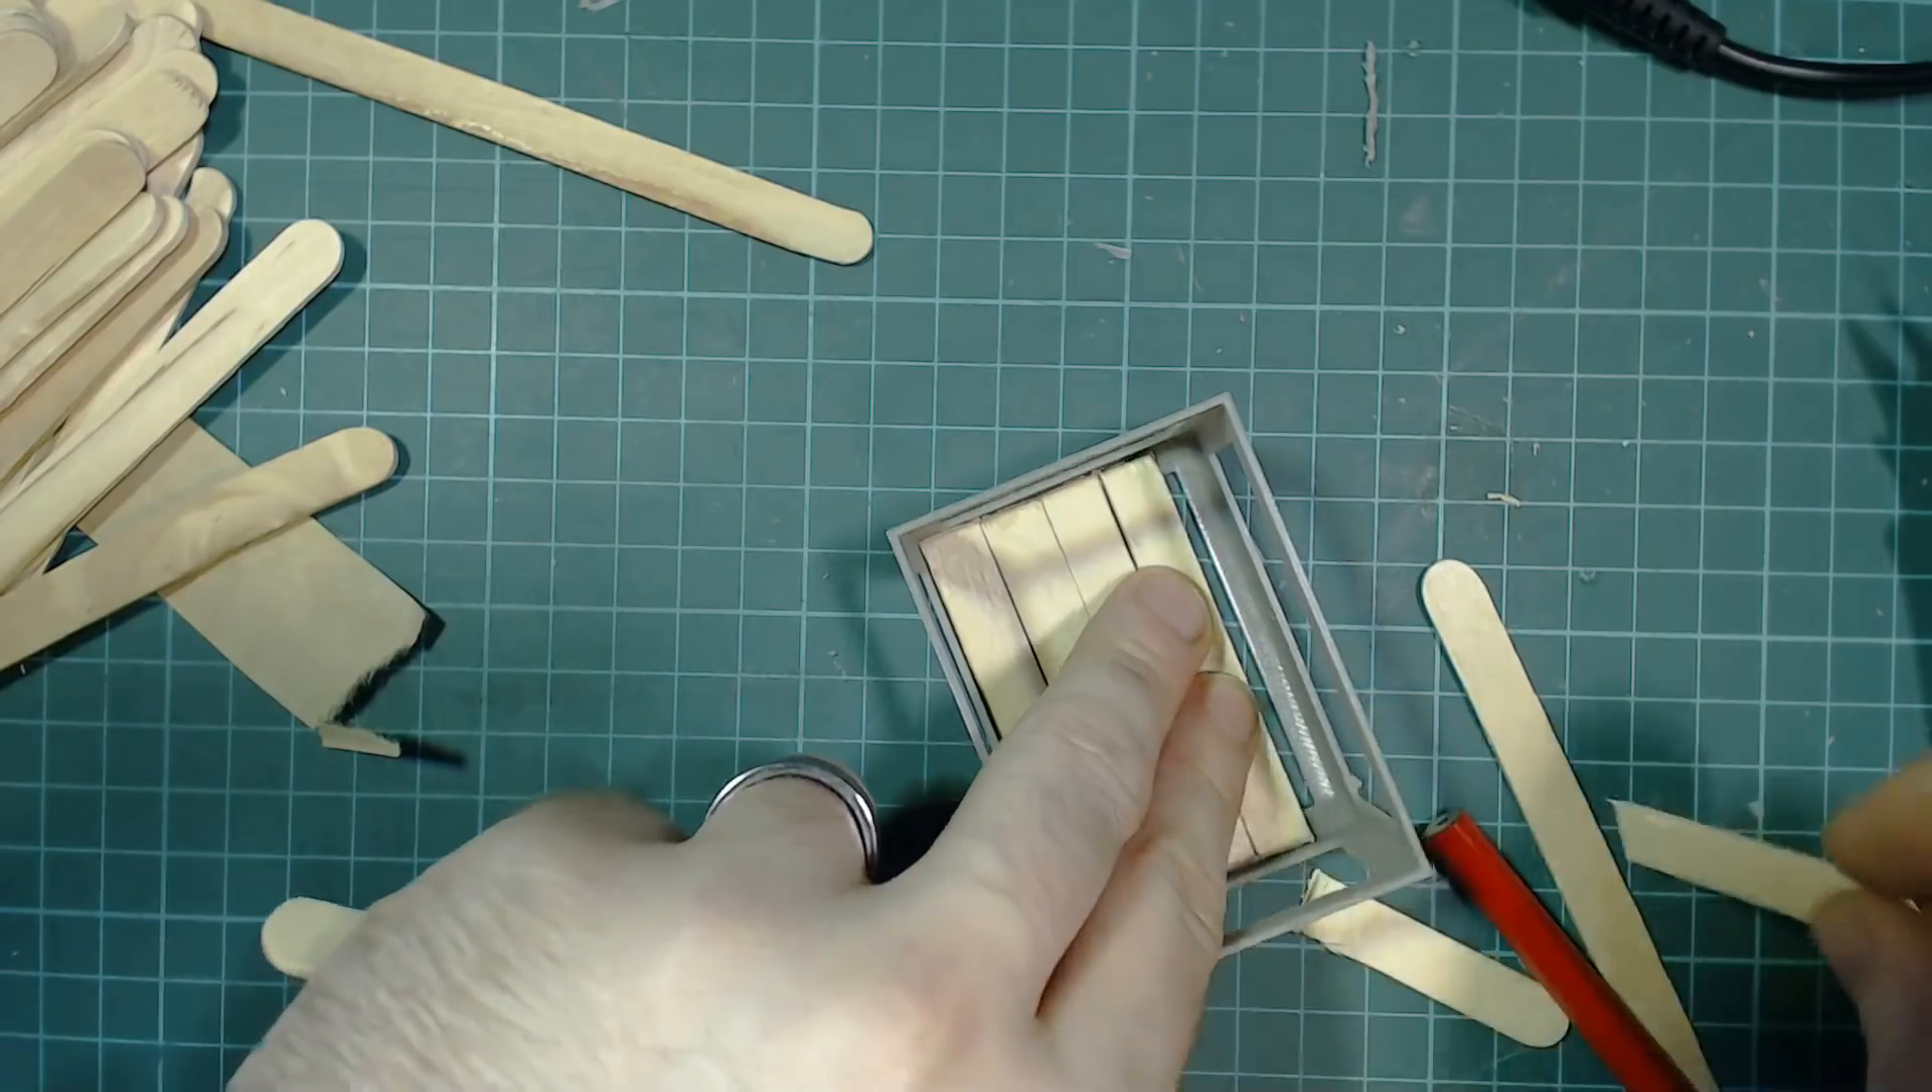On the base I was left with a gap too small for a full stick to fit in.